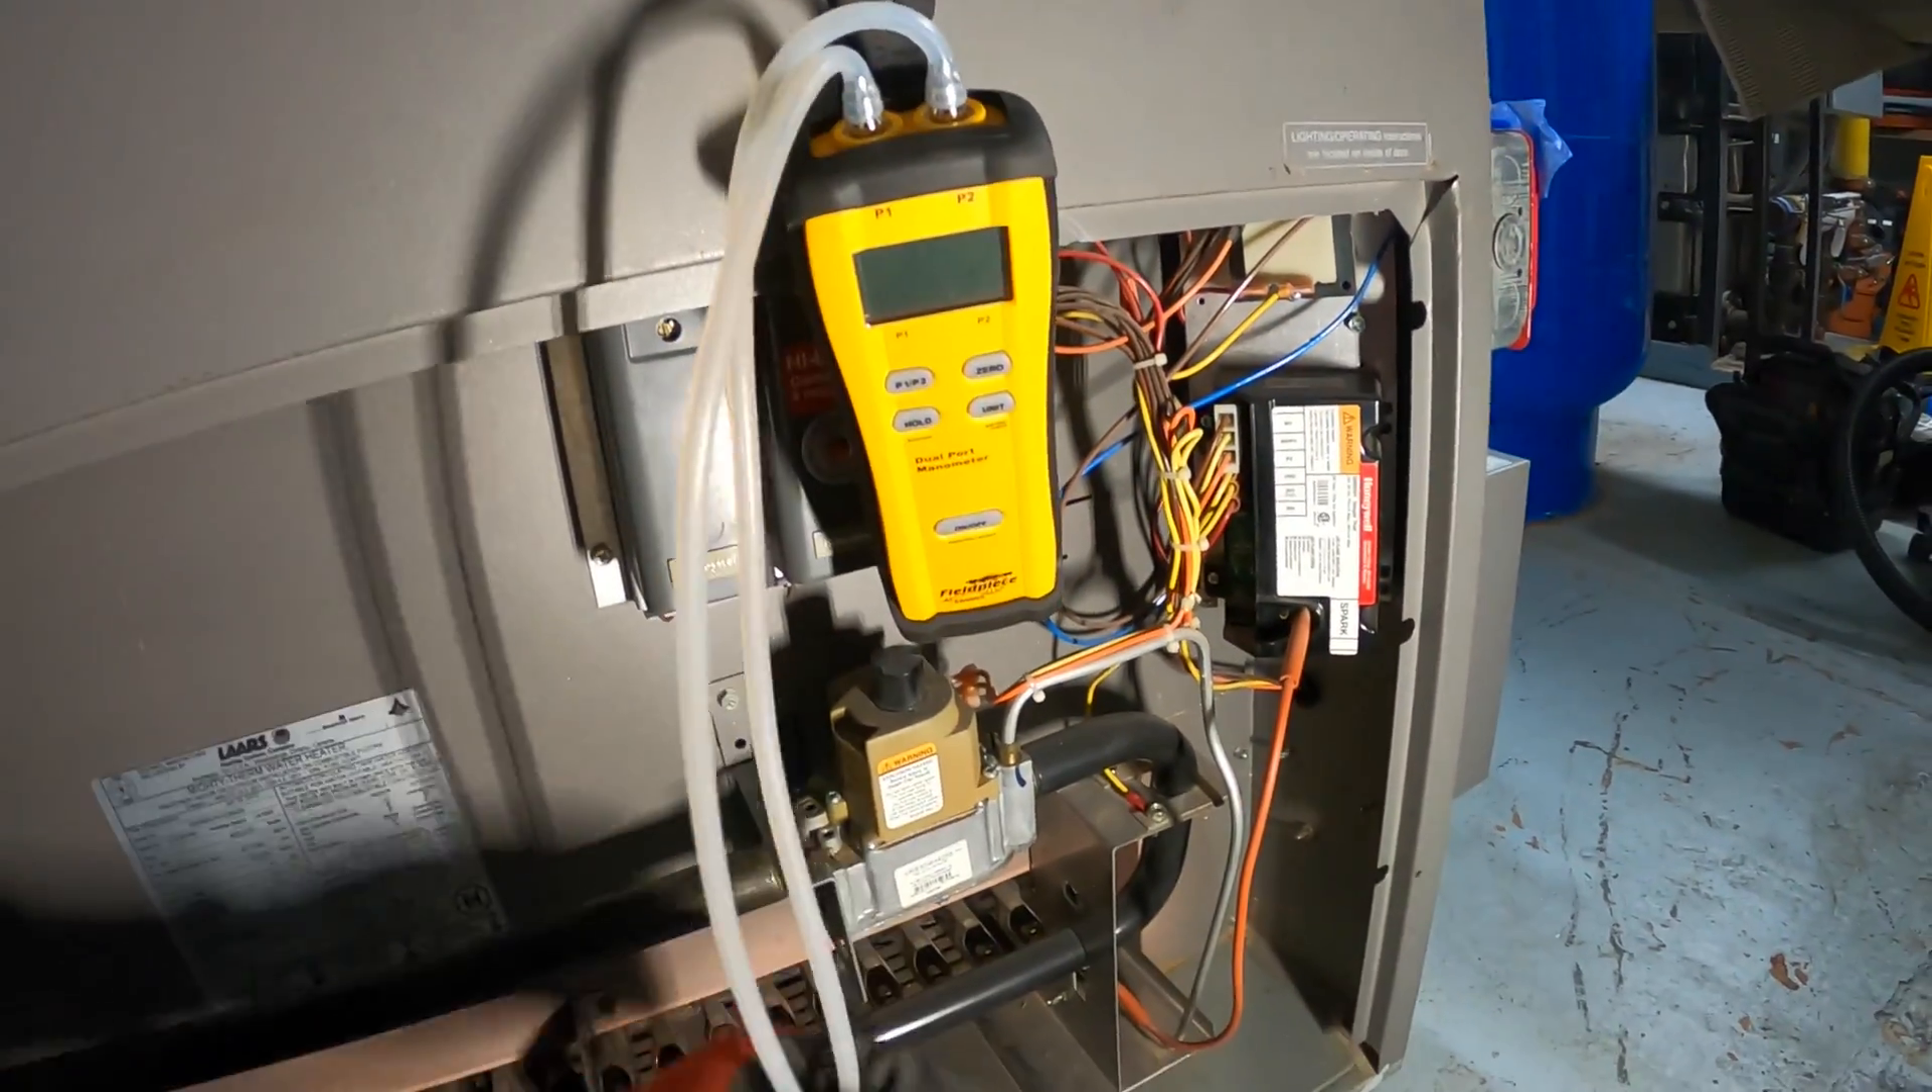I have my two hoses currently connected, one on P1 and then one on P2.